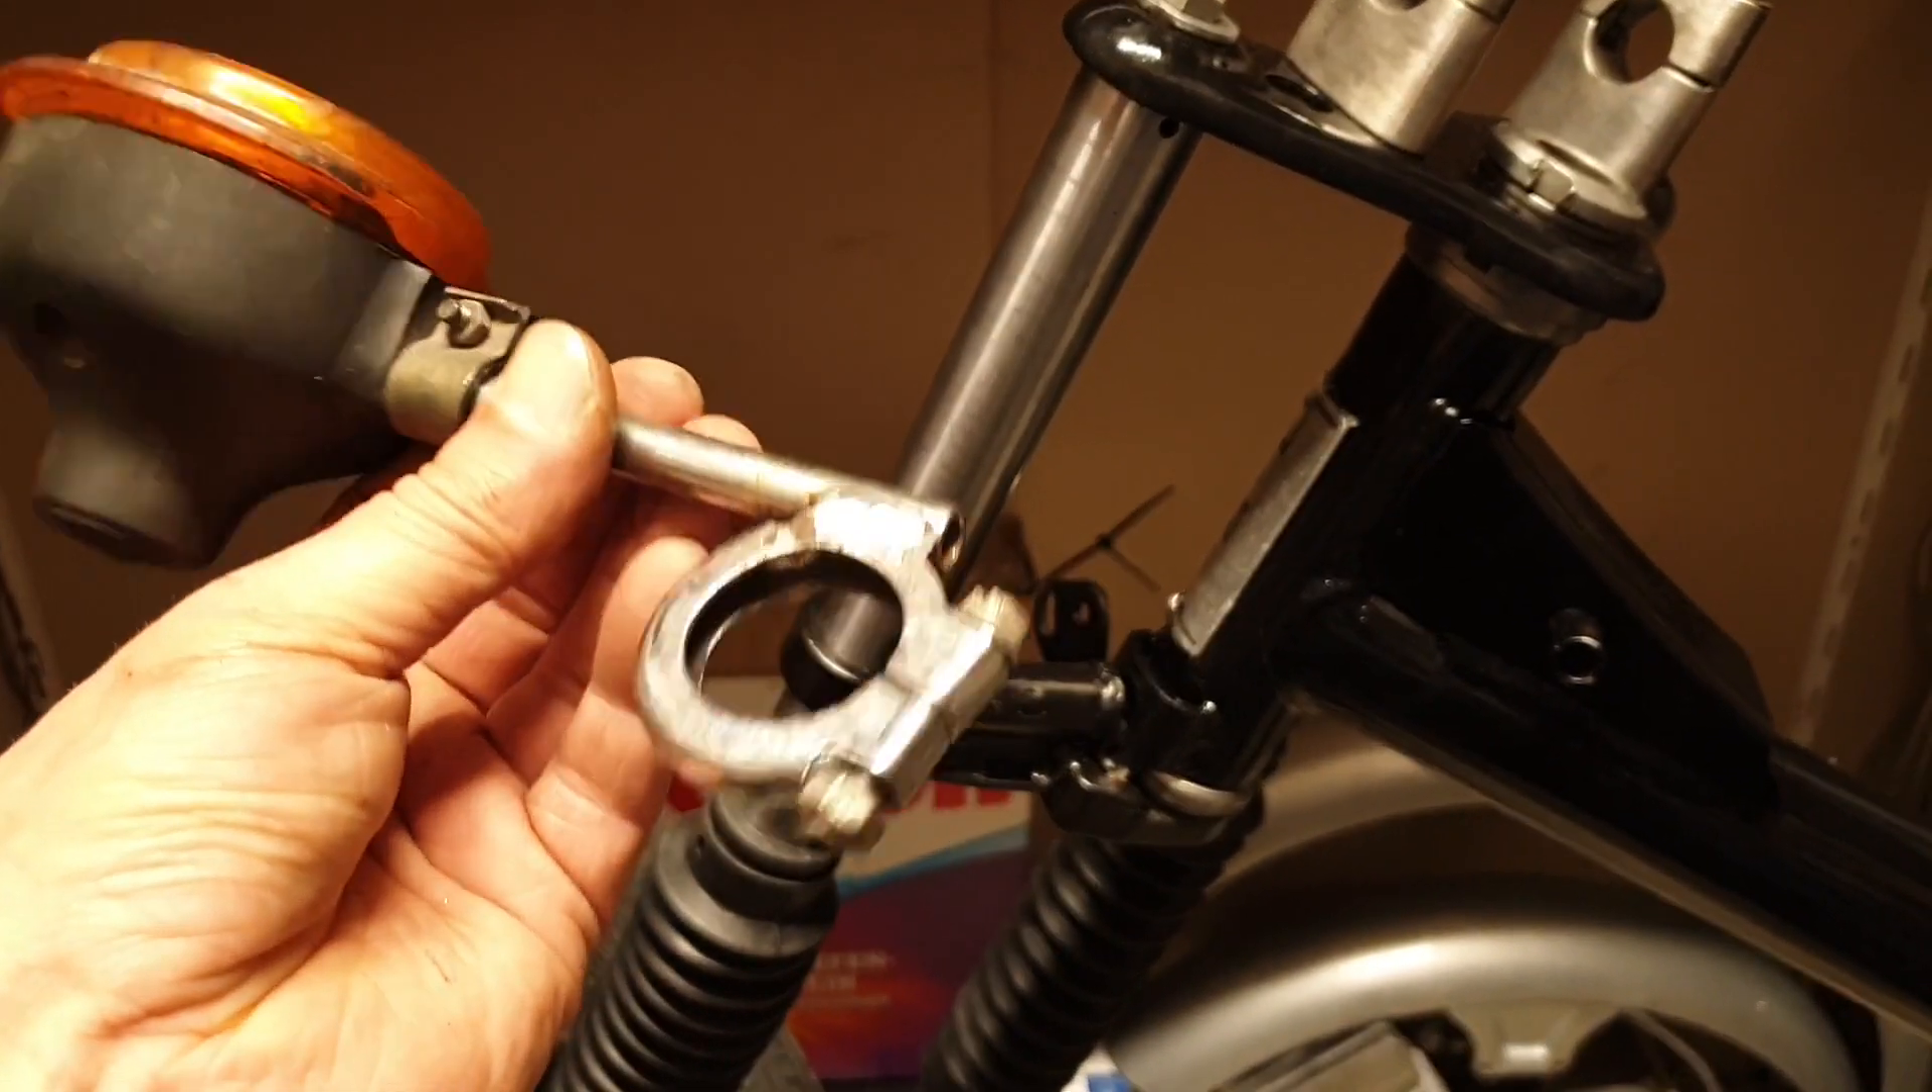Meine Blinker die muss ich noch aufarbeiten die sind noch nicht fertig deswegen sind sie auch noch nicht eingebaut.